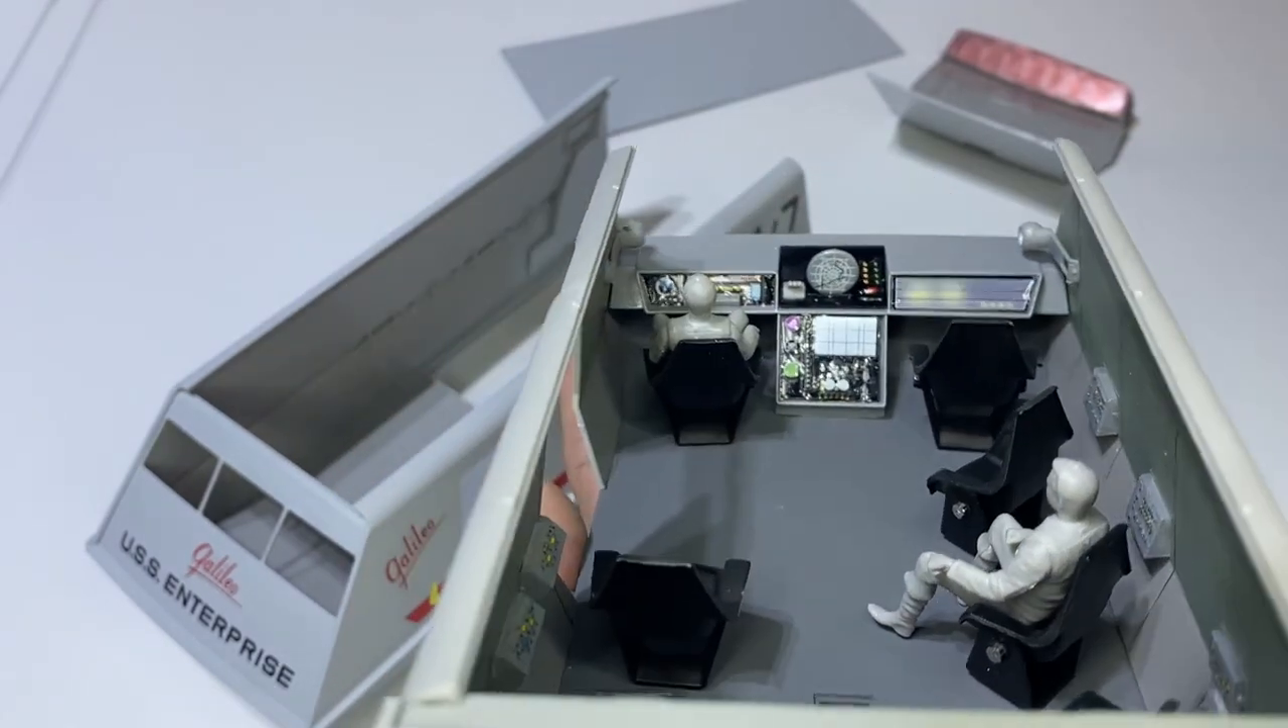You can see i have gone ahead and put in the additional chairs but we have the walls painted we've got the consoles put in.